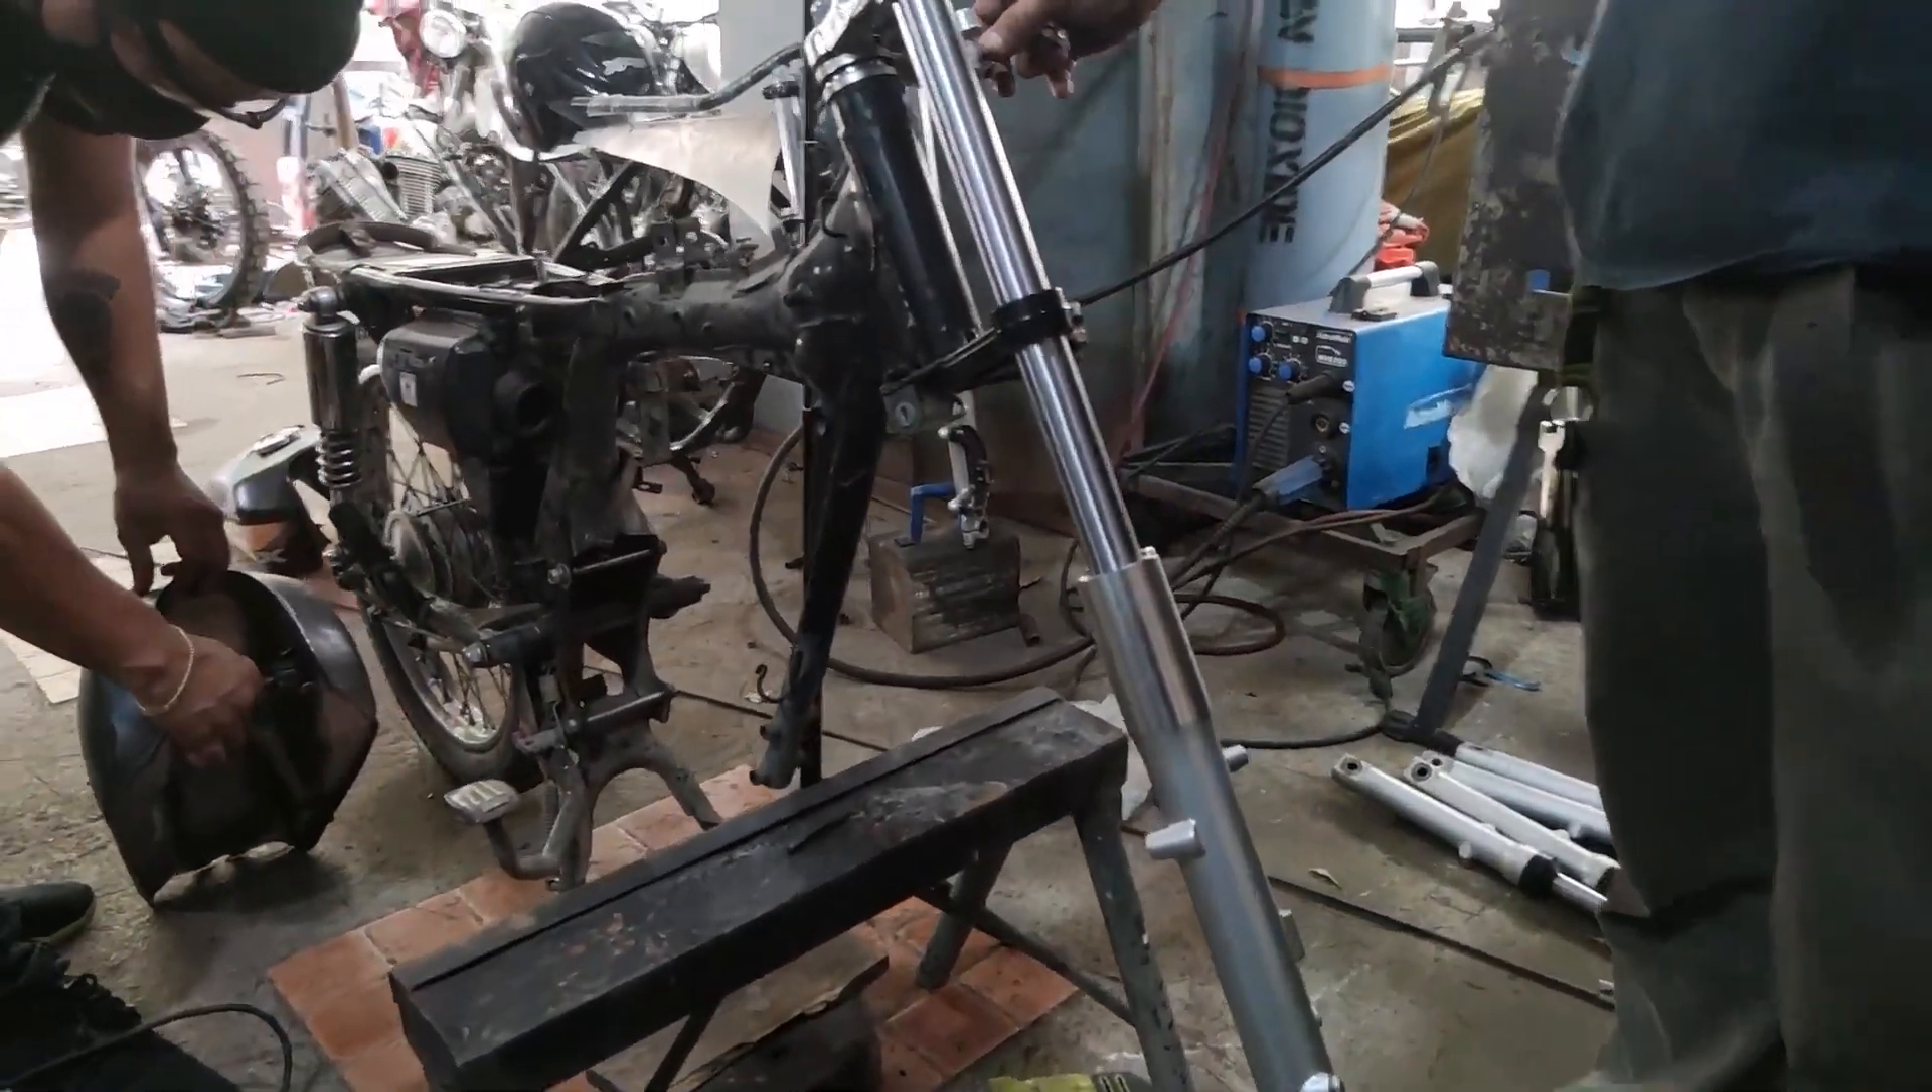Nakabit na yung ano yung bagong front shock.